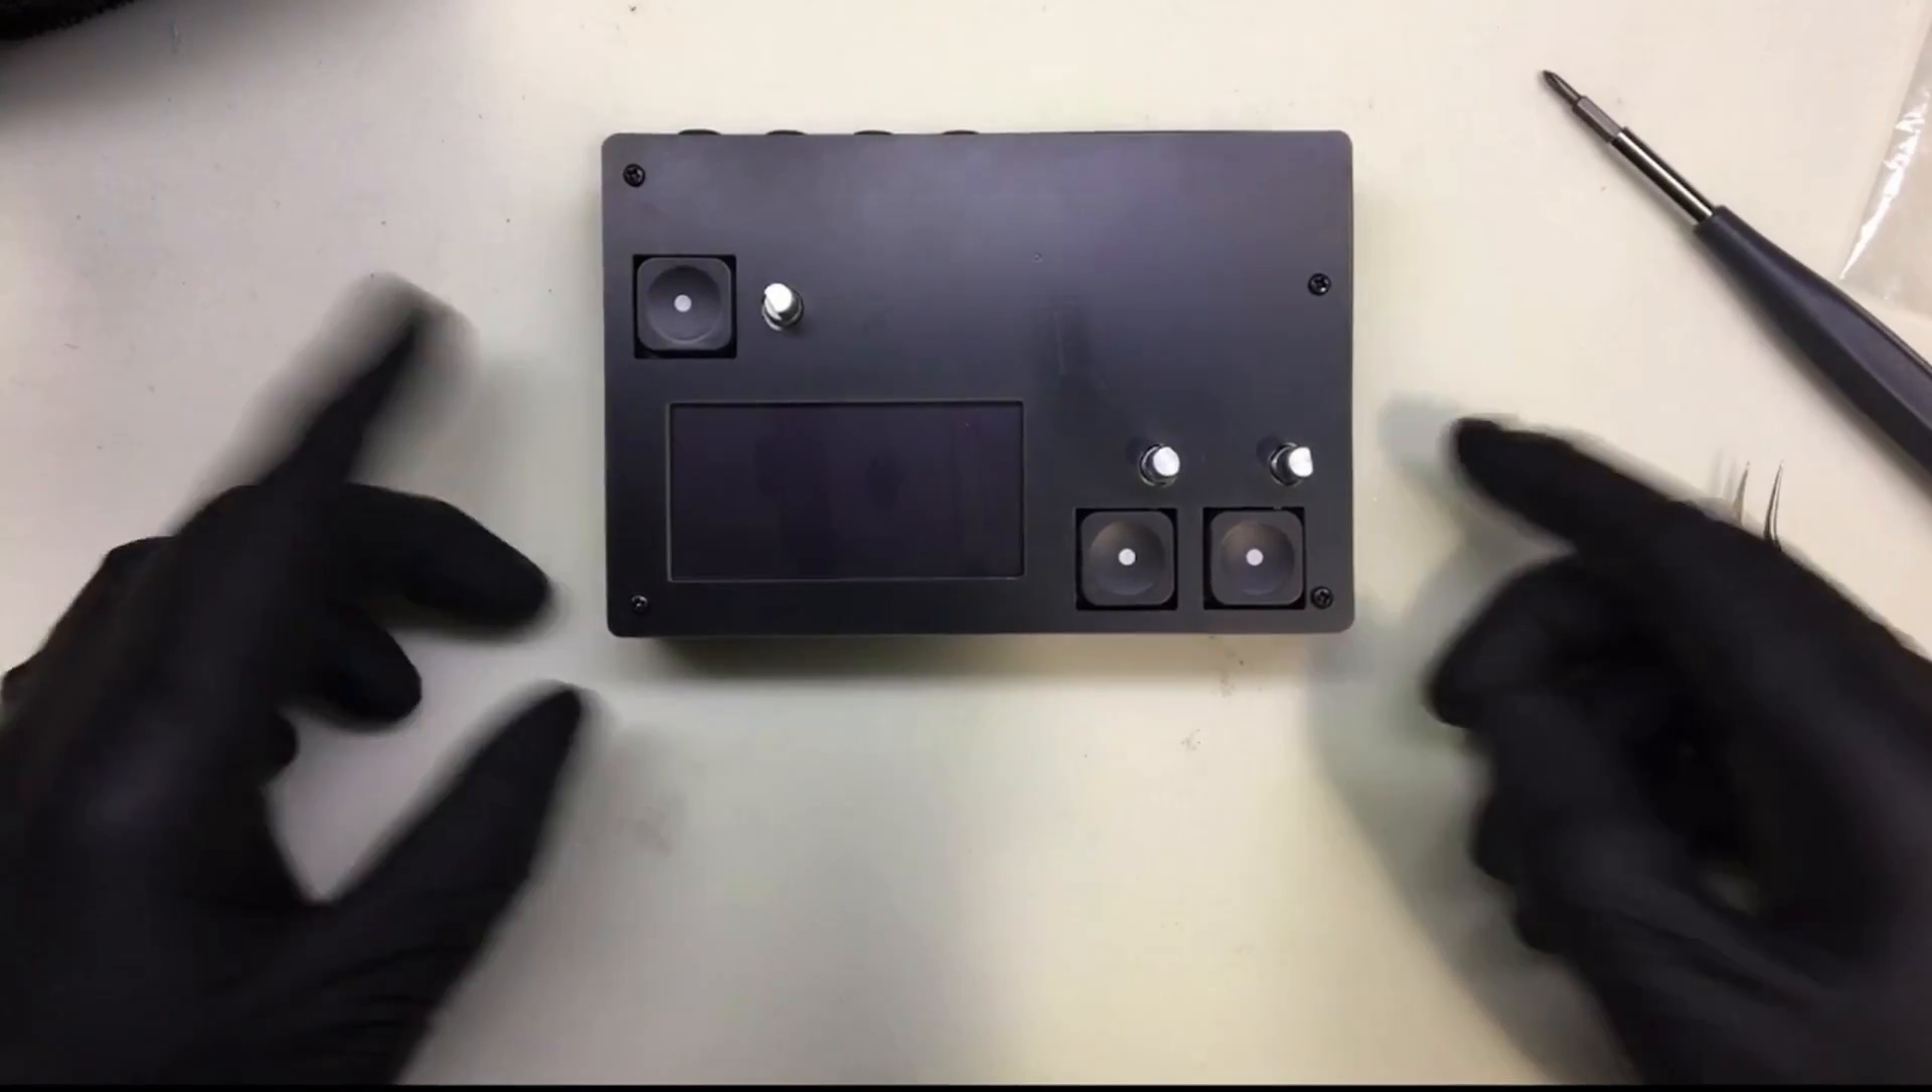But I think that looks pretty okay. So, that's the case. Assembled. Ready to go.